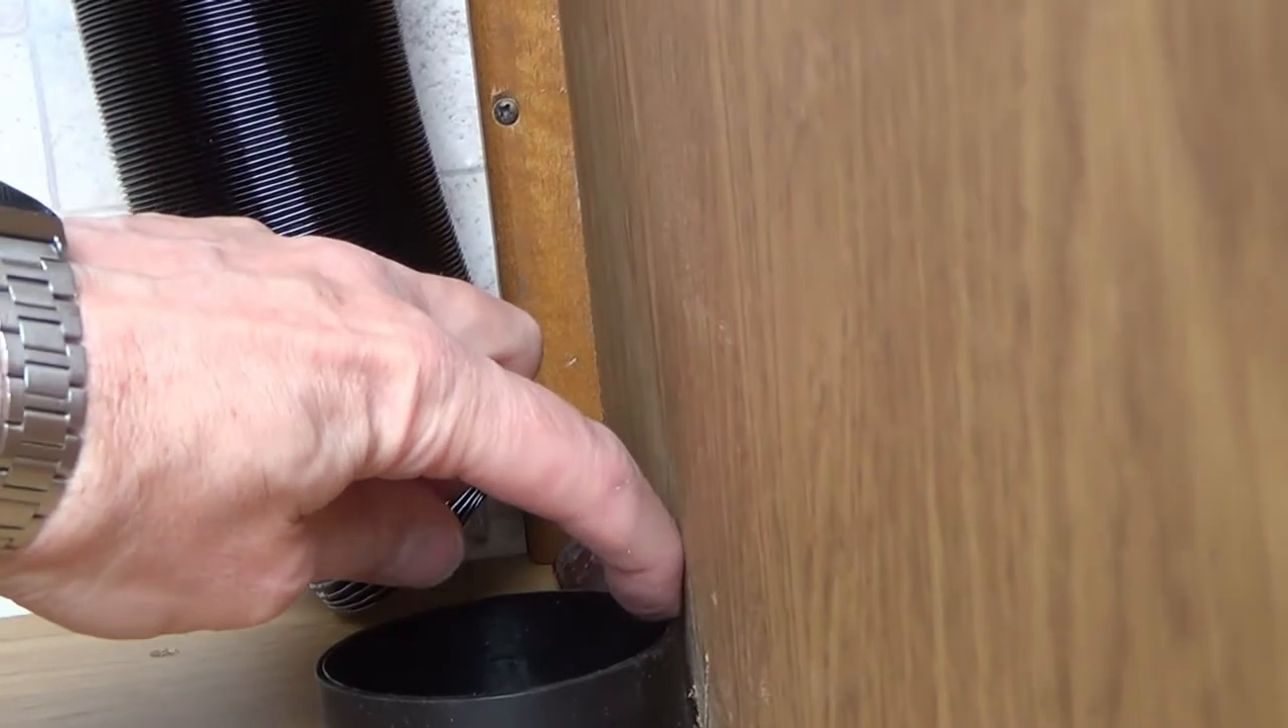I've drilled that actually too close to the bulkhead, I've not left myself any room to get the hose and the jubilee clip in.